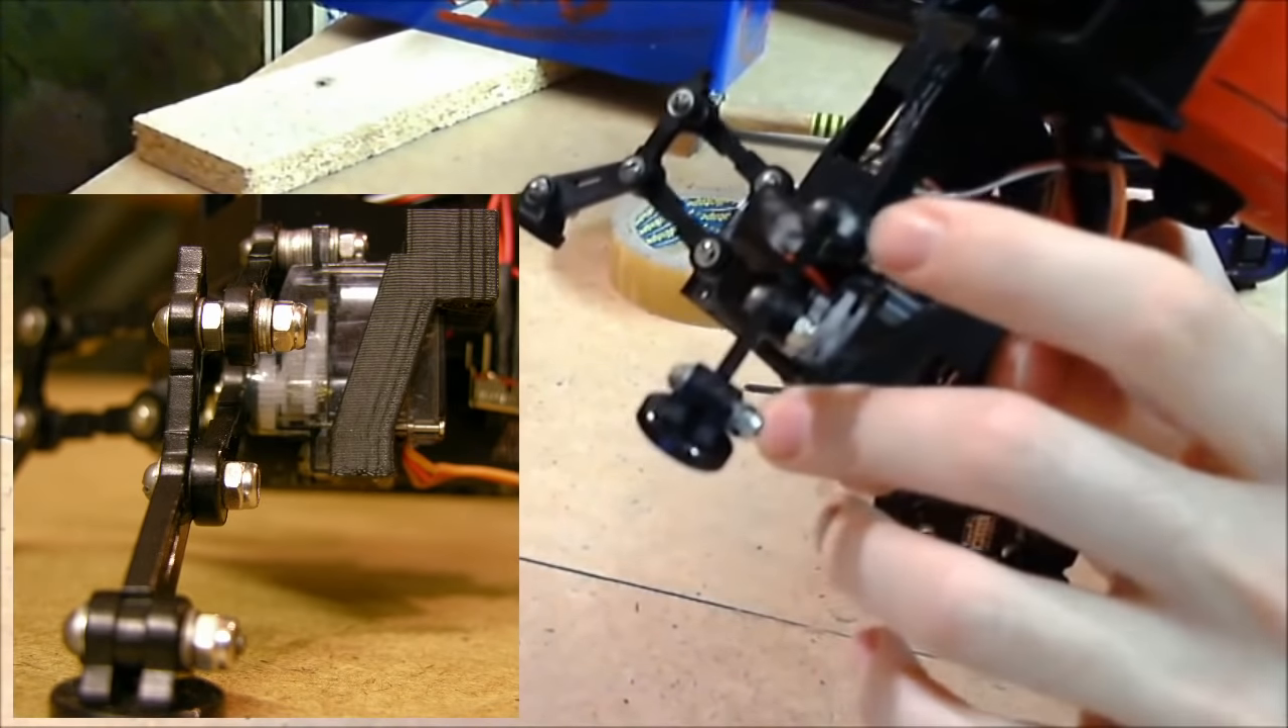Now, as you can see here, I've had to use a couple of nuts and bolts to keep all the legs together.